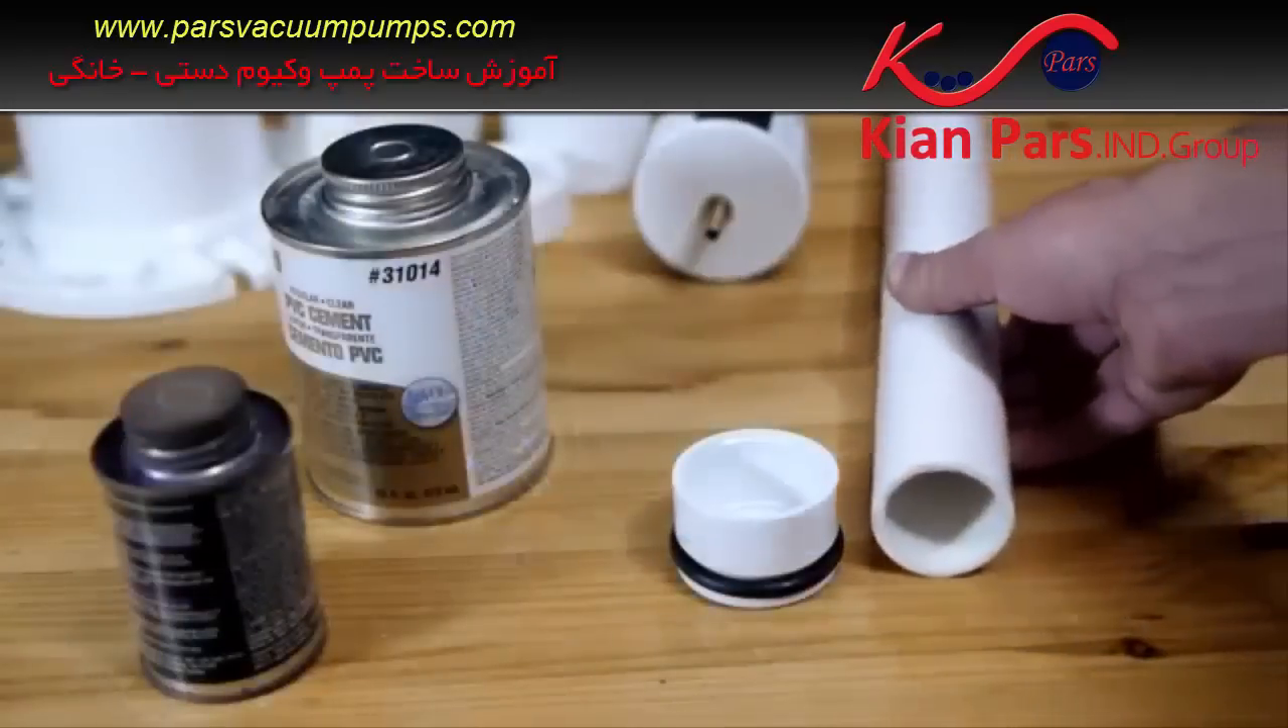Once the O-ring has been snapped into the groove, the piston is complete and it can be mounted to the pump shaft which is a 20 inch length of inch and a quarter PVC pipe.